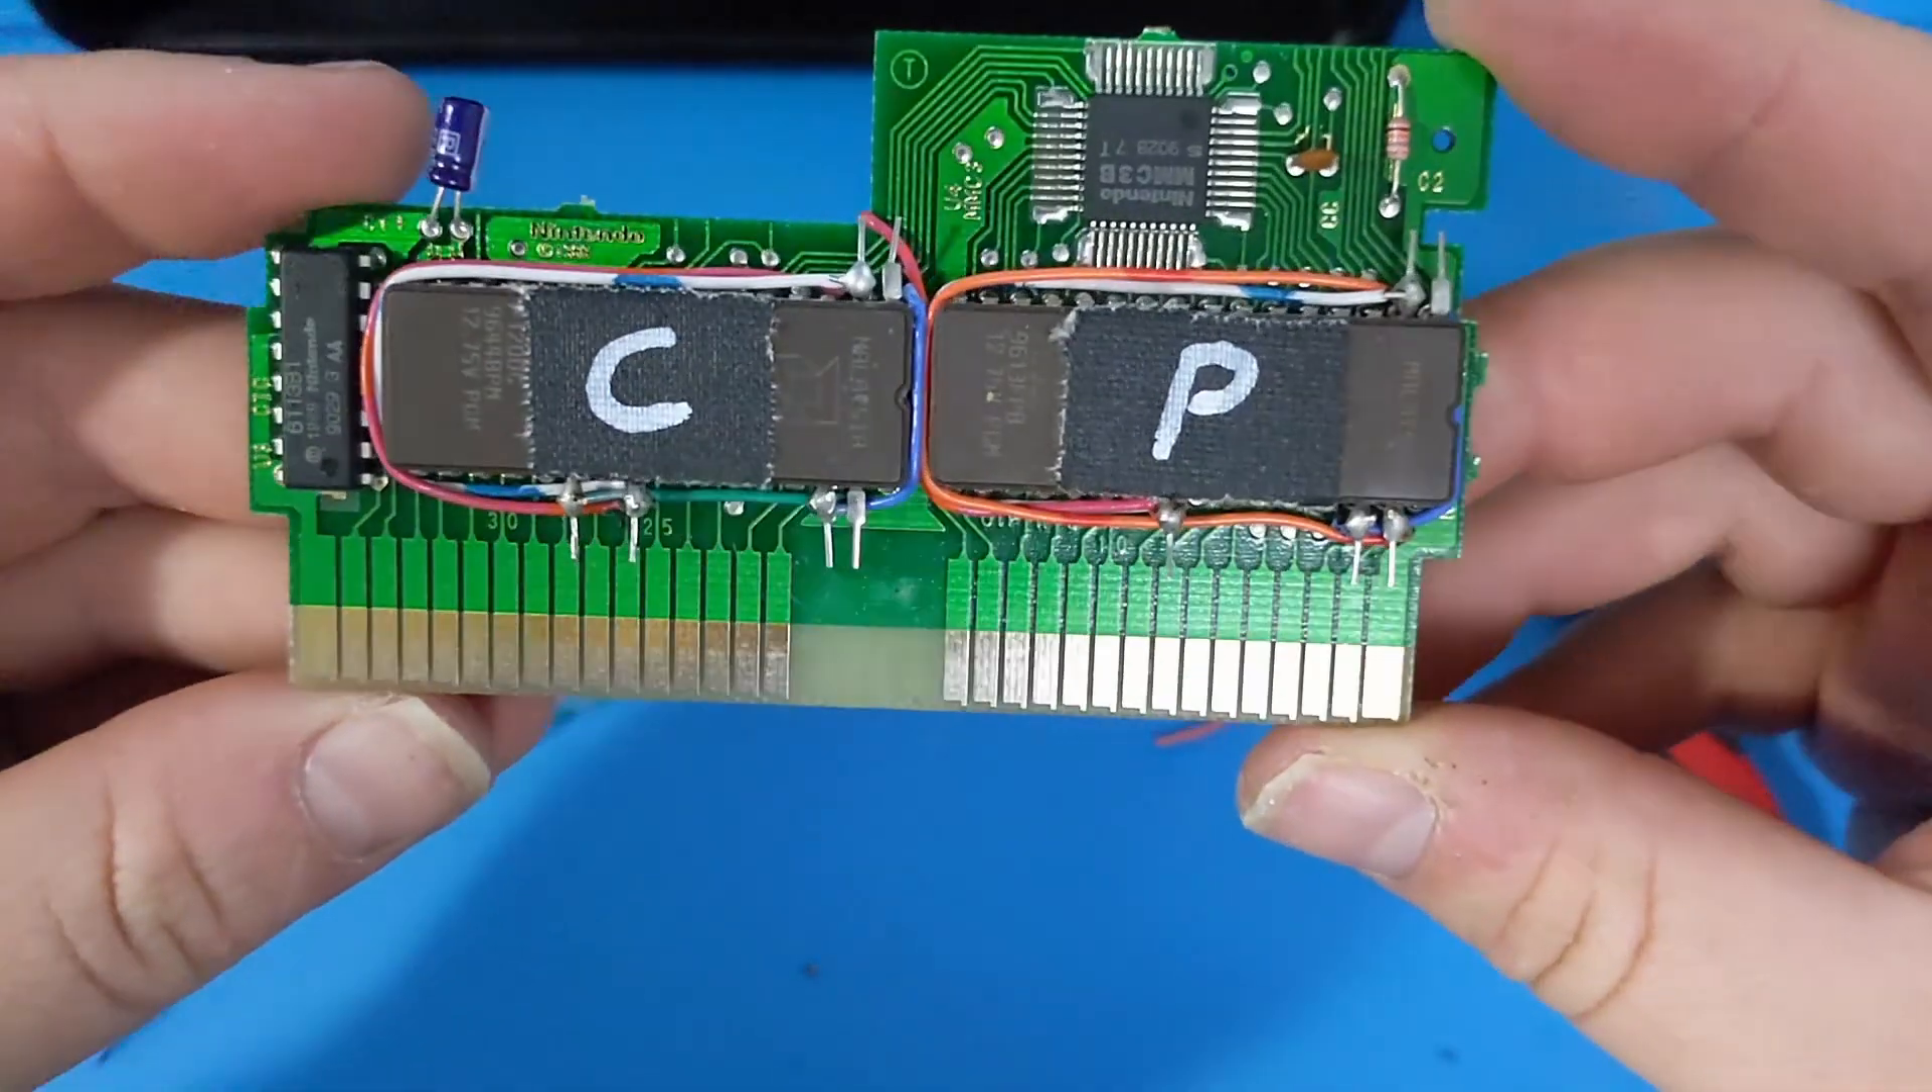And that's it, the wiring job is now complete.